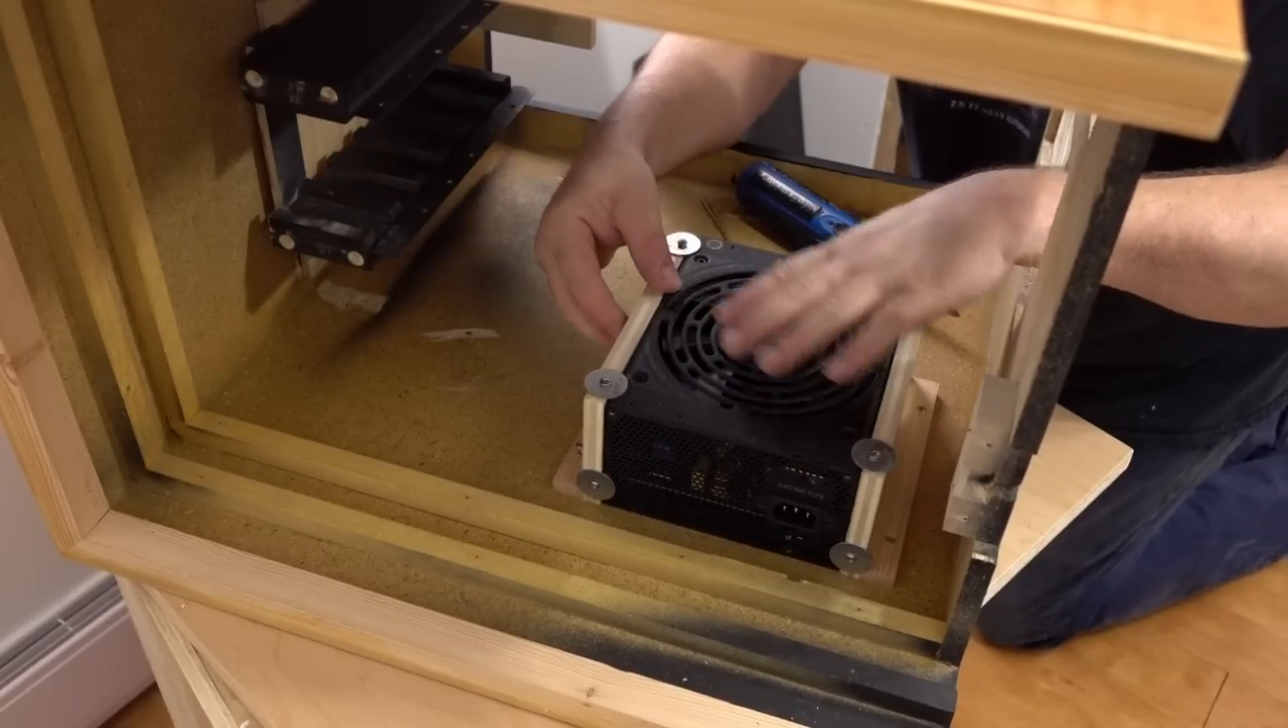I've got washers on the sides here to hold the power supply in place.